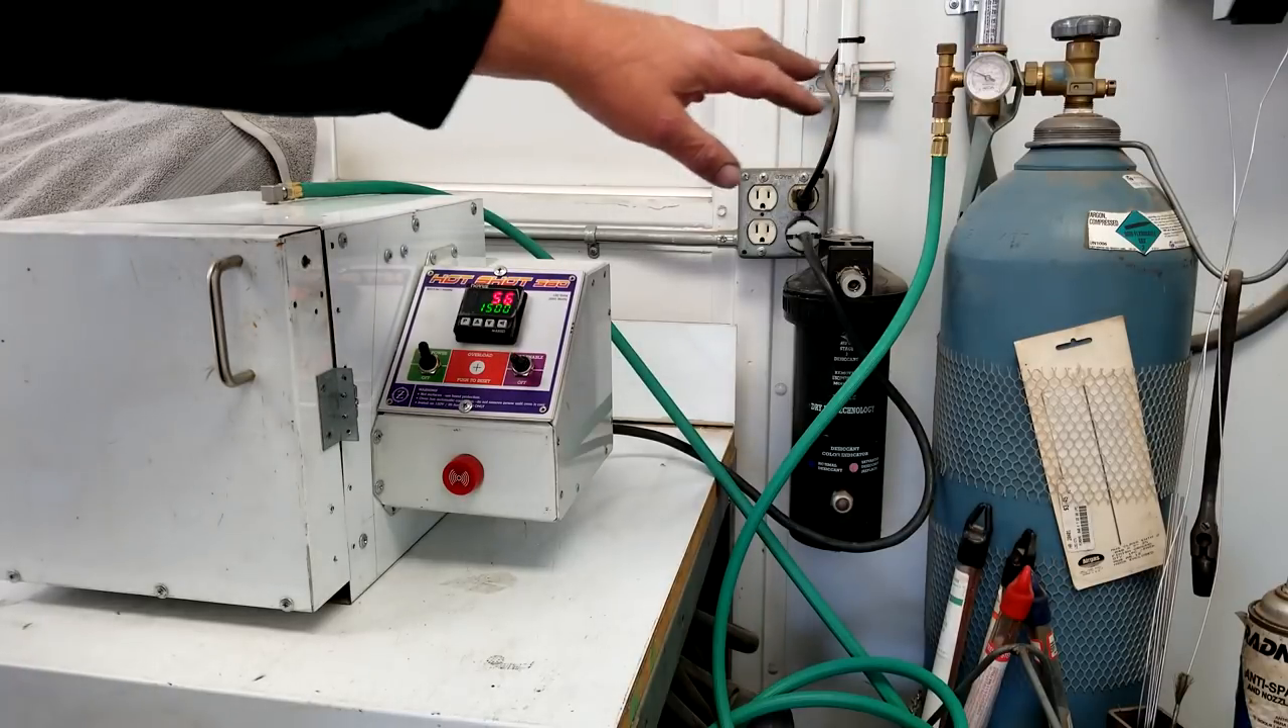We've got our our hose connected to our bottle over here.